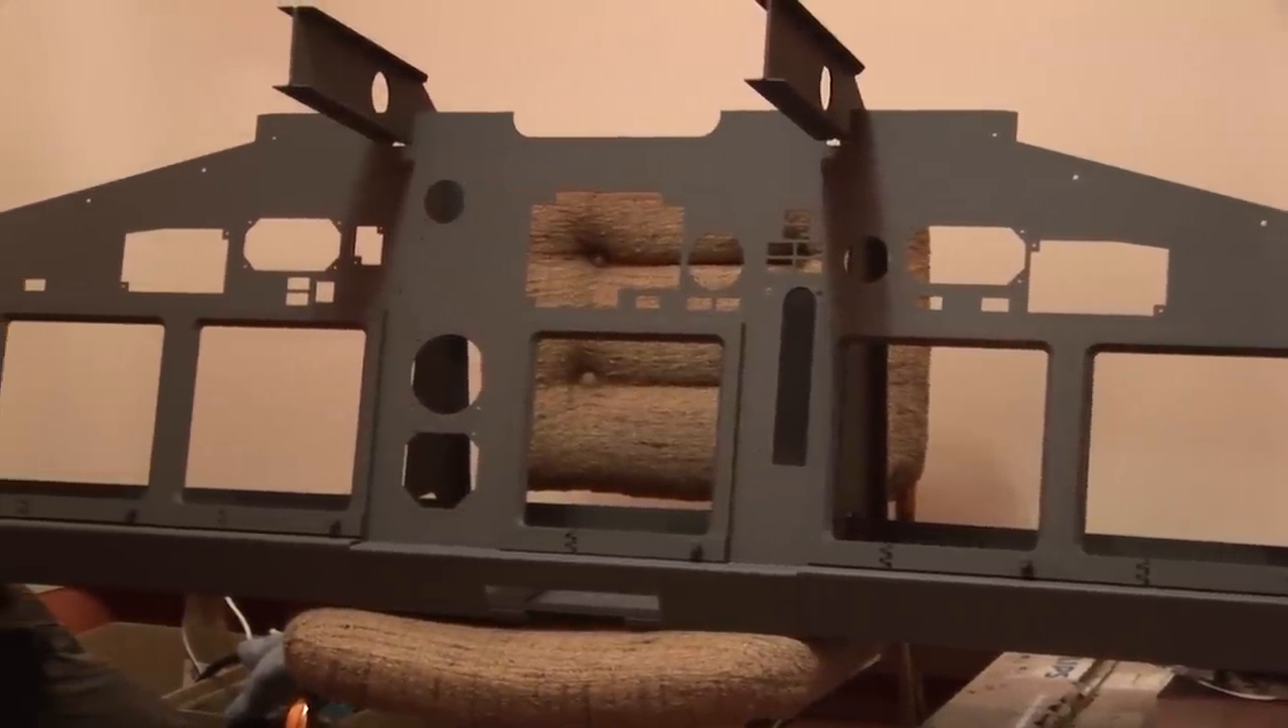Here are the individual parts of the front of the main instrument panel, and here are the three parts of the panel all joined together with the main braces of the glare shield.